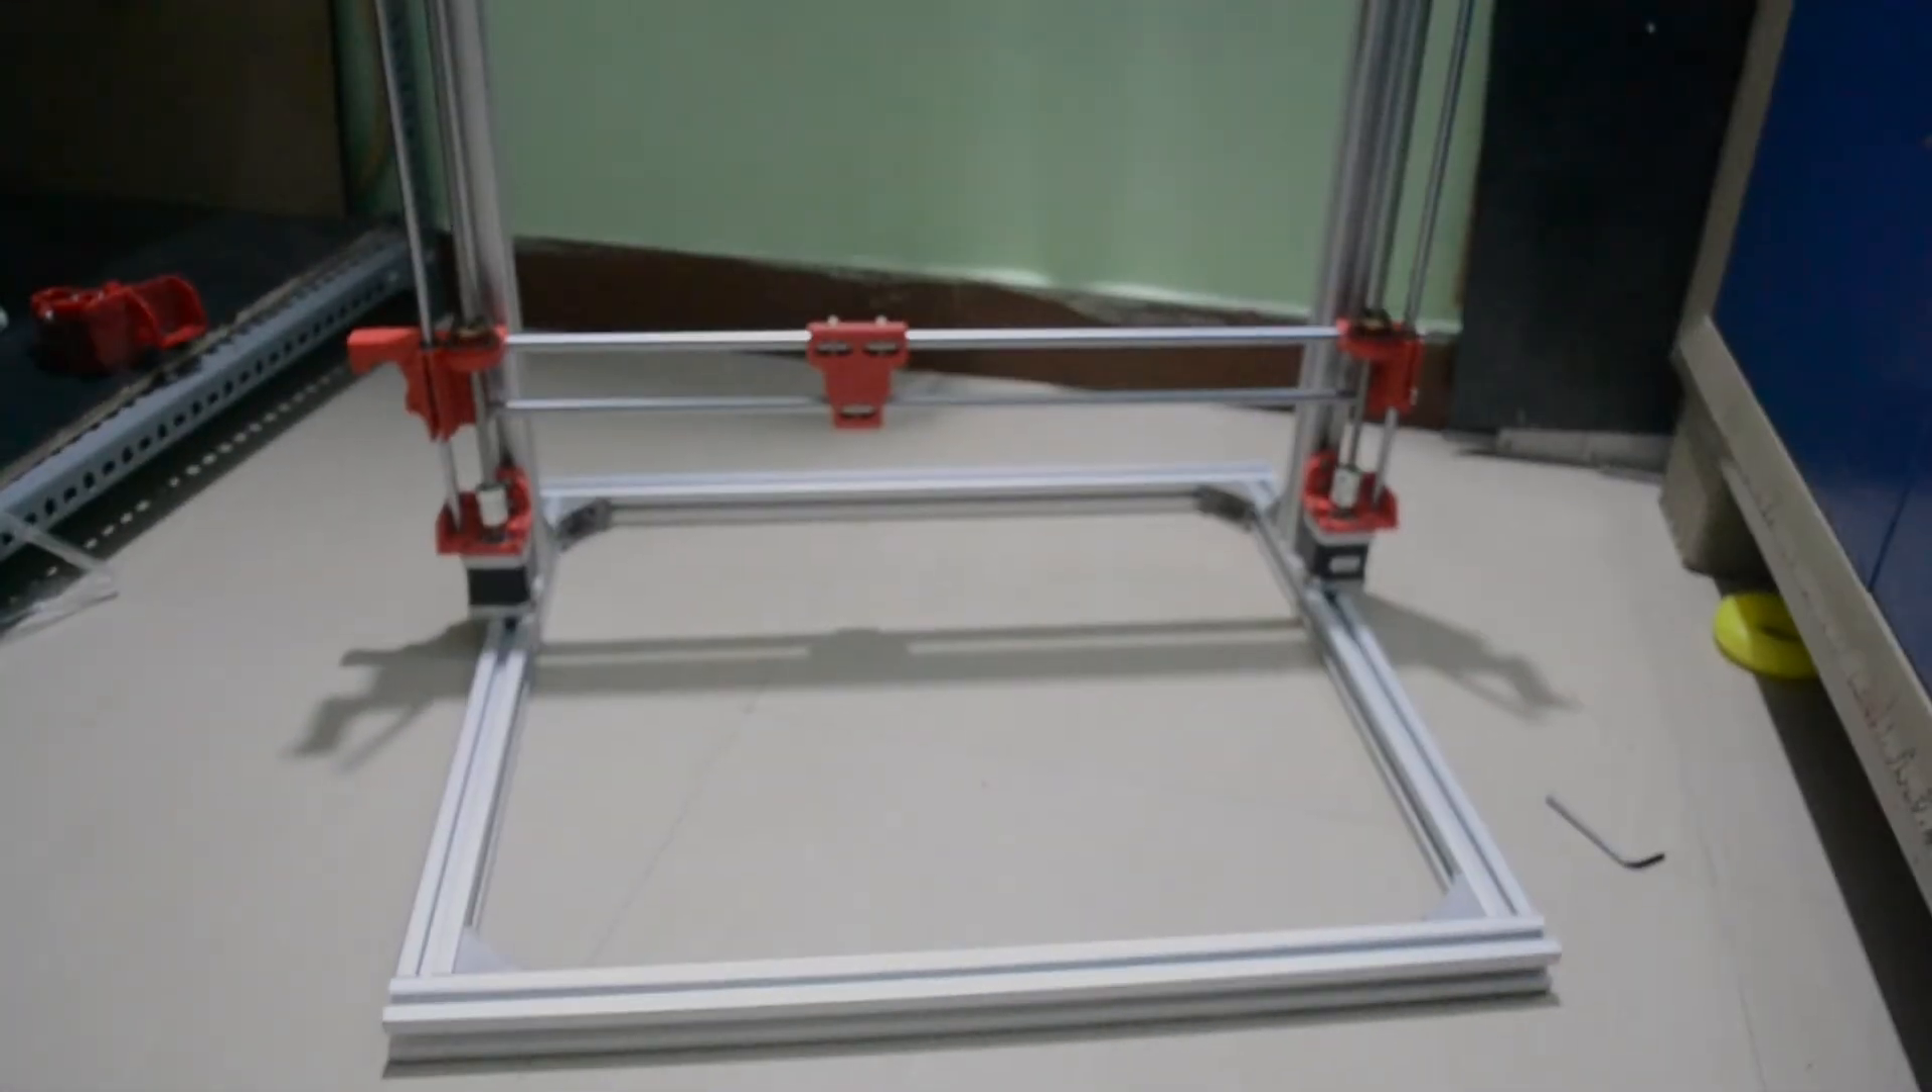So now X and Z axis are ready and it is placed on frame.